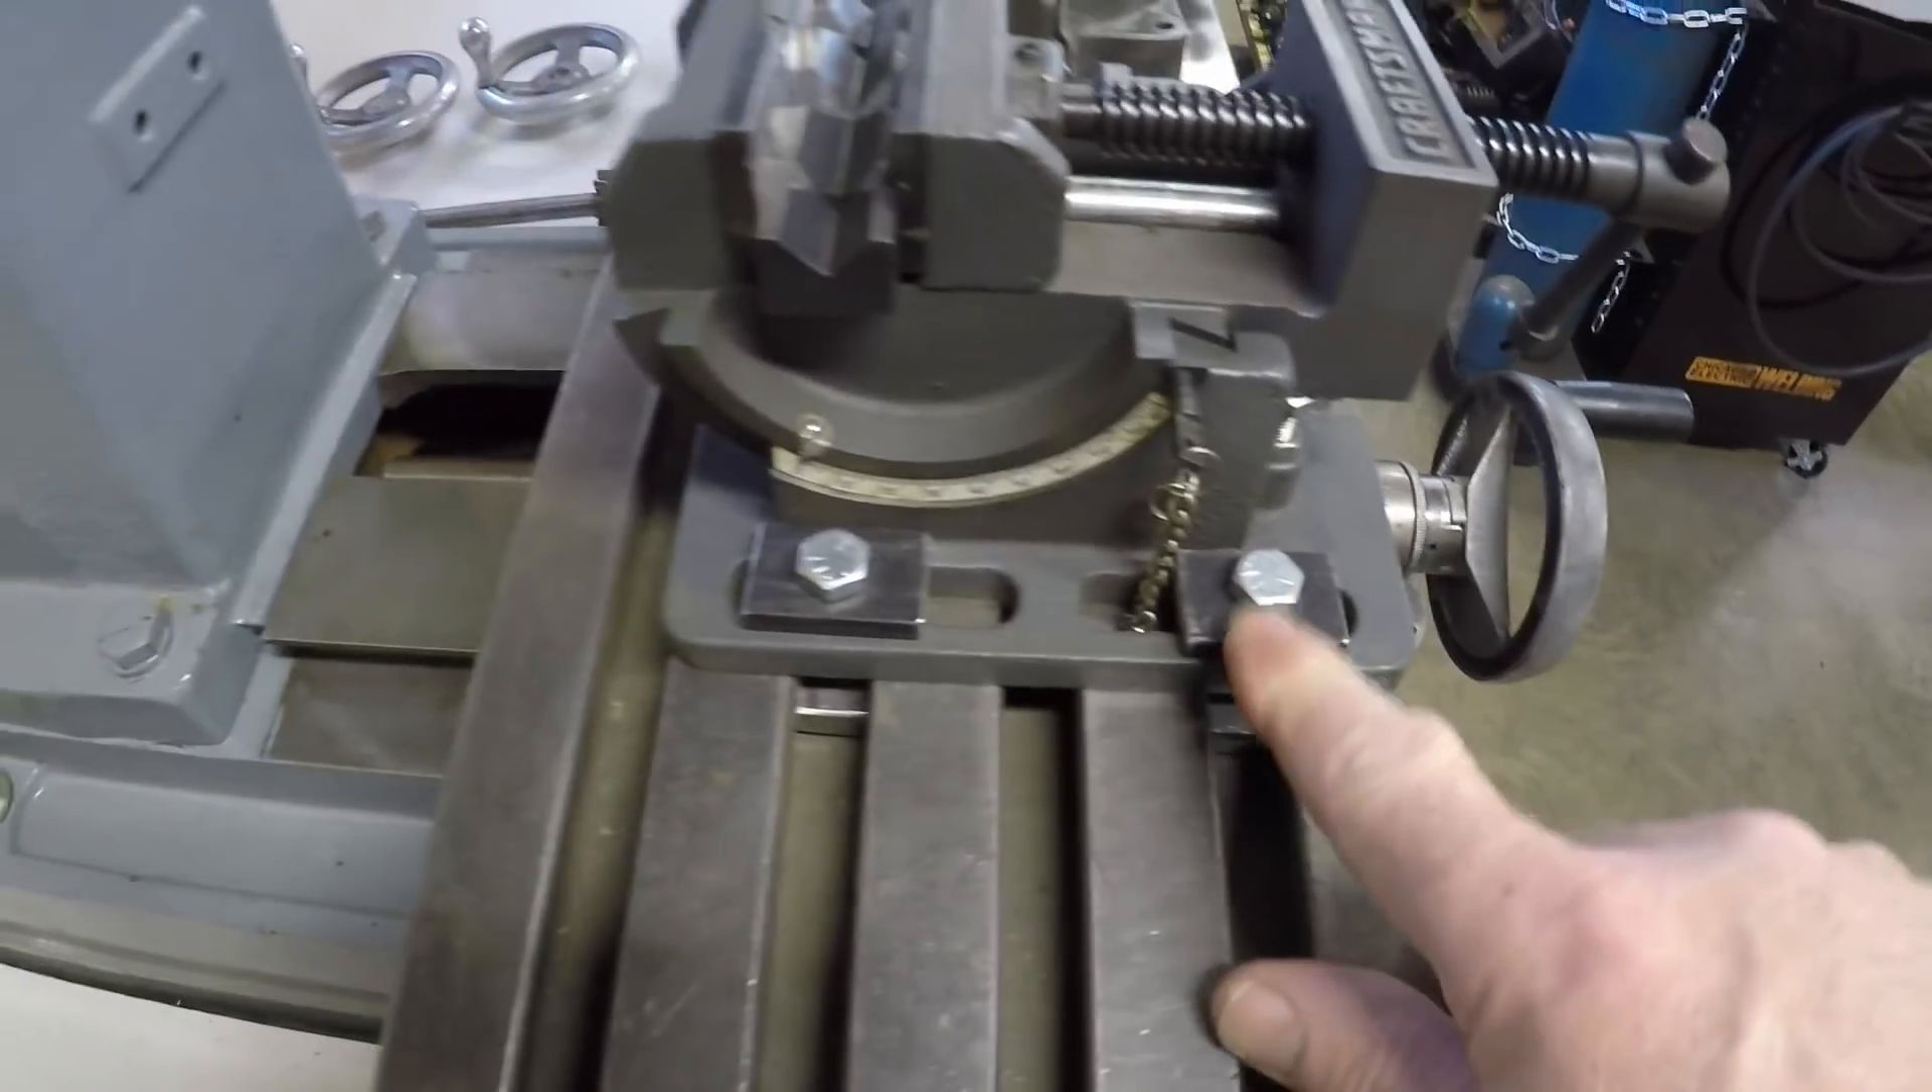Here is a Craftsman's machining vise. Got it all bolted down to the table right now.